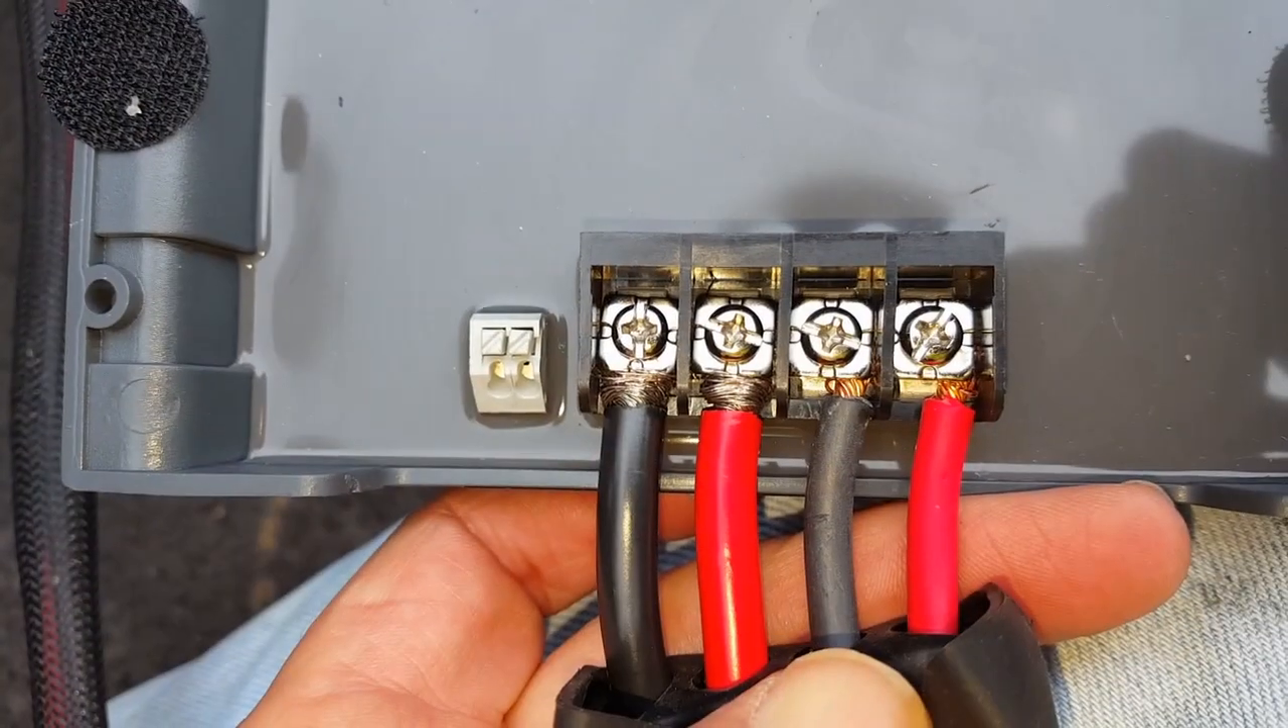Okay, I have the four wires attached.